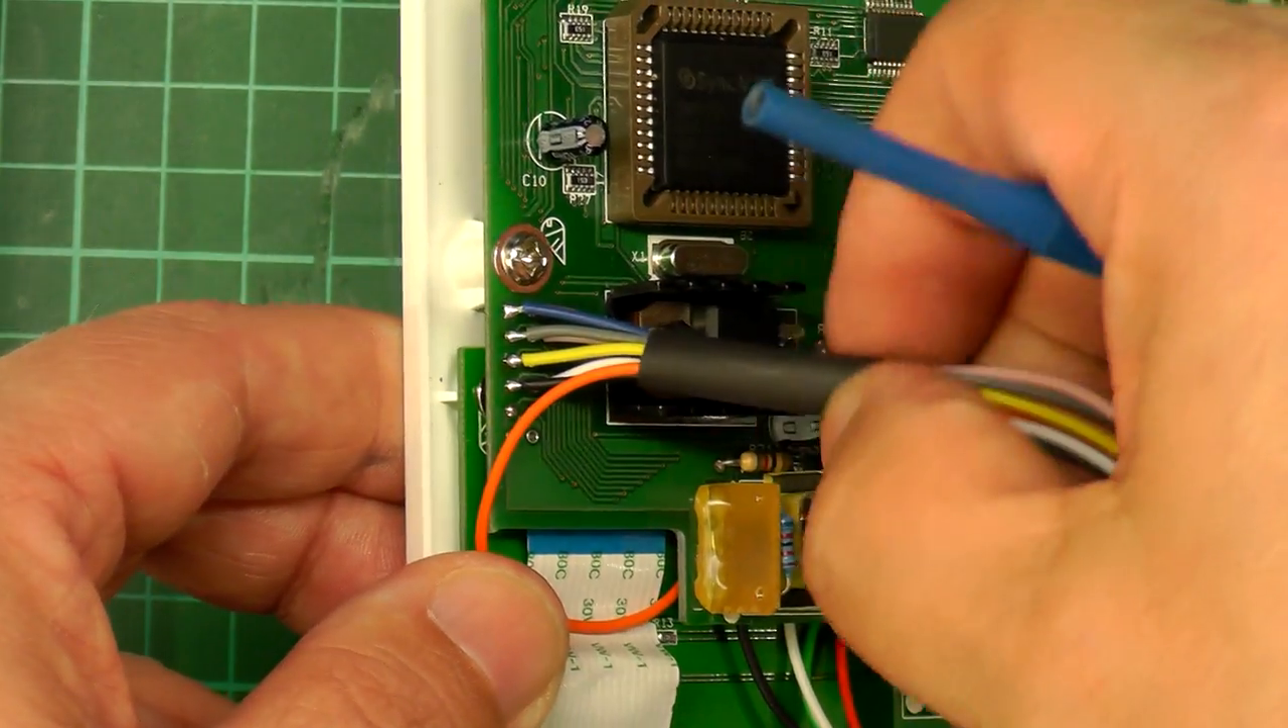This is what this loom is here. I've actually wired it up already.